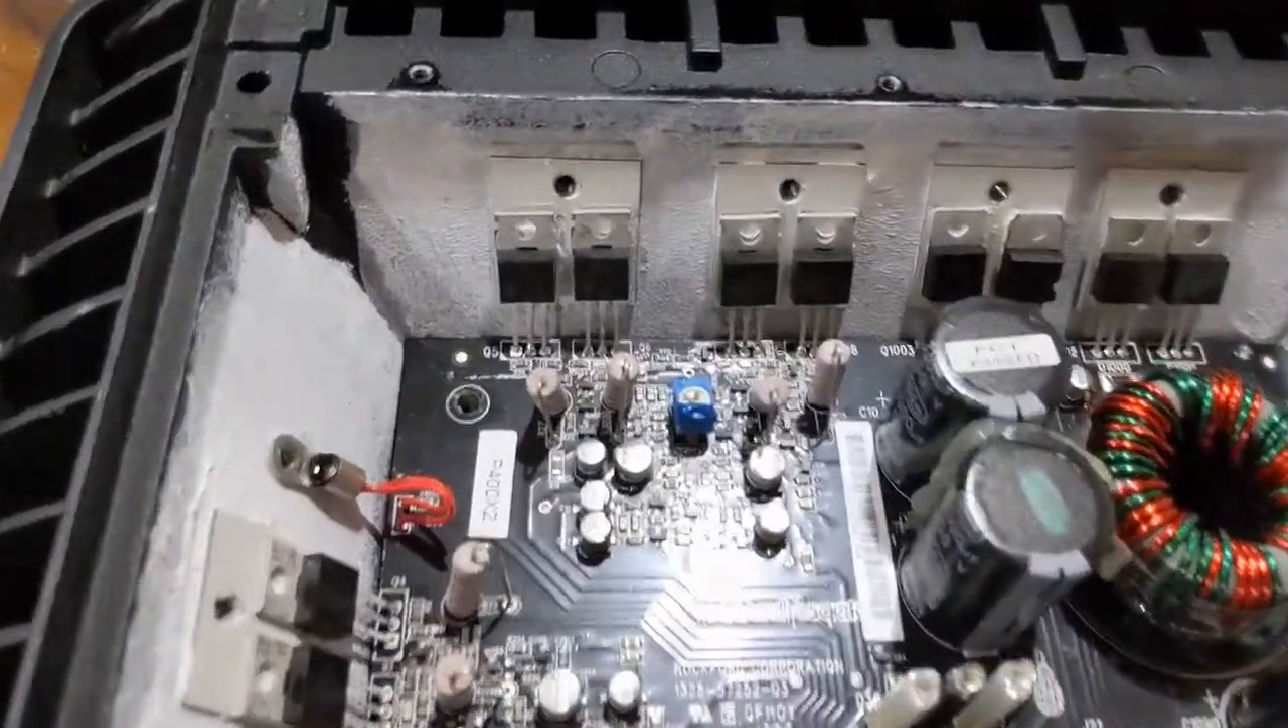Transistors are installed. I got thermal compound on it, and last thing left to do now is to put all the screws in, anchor it down, and check the bias.